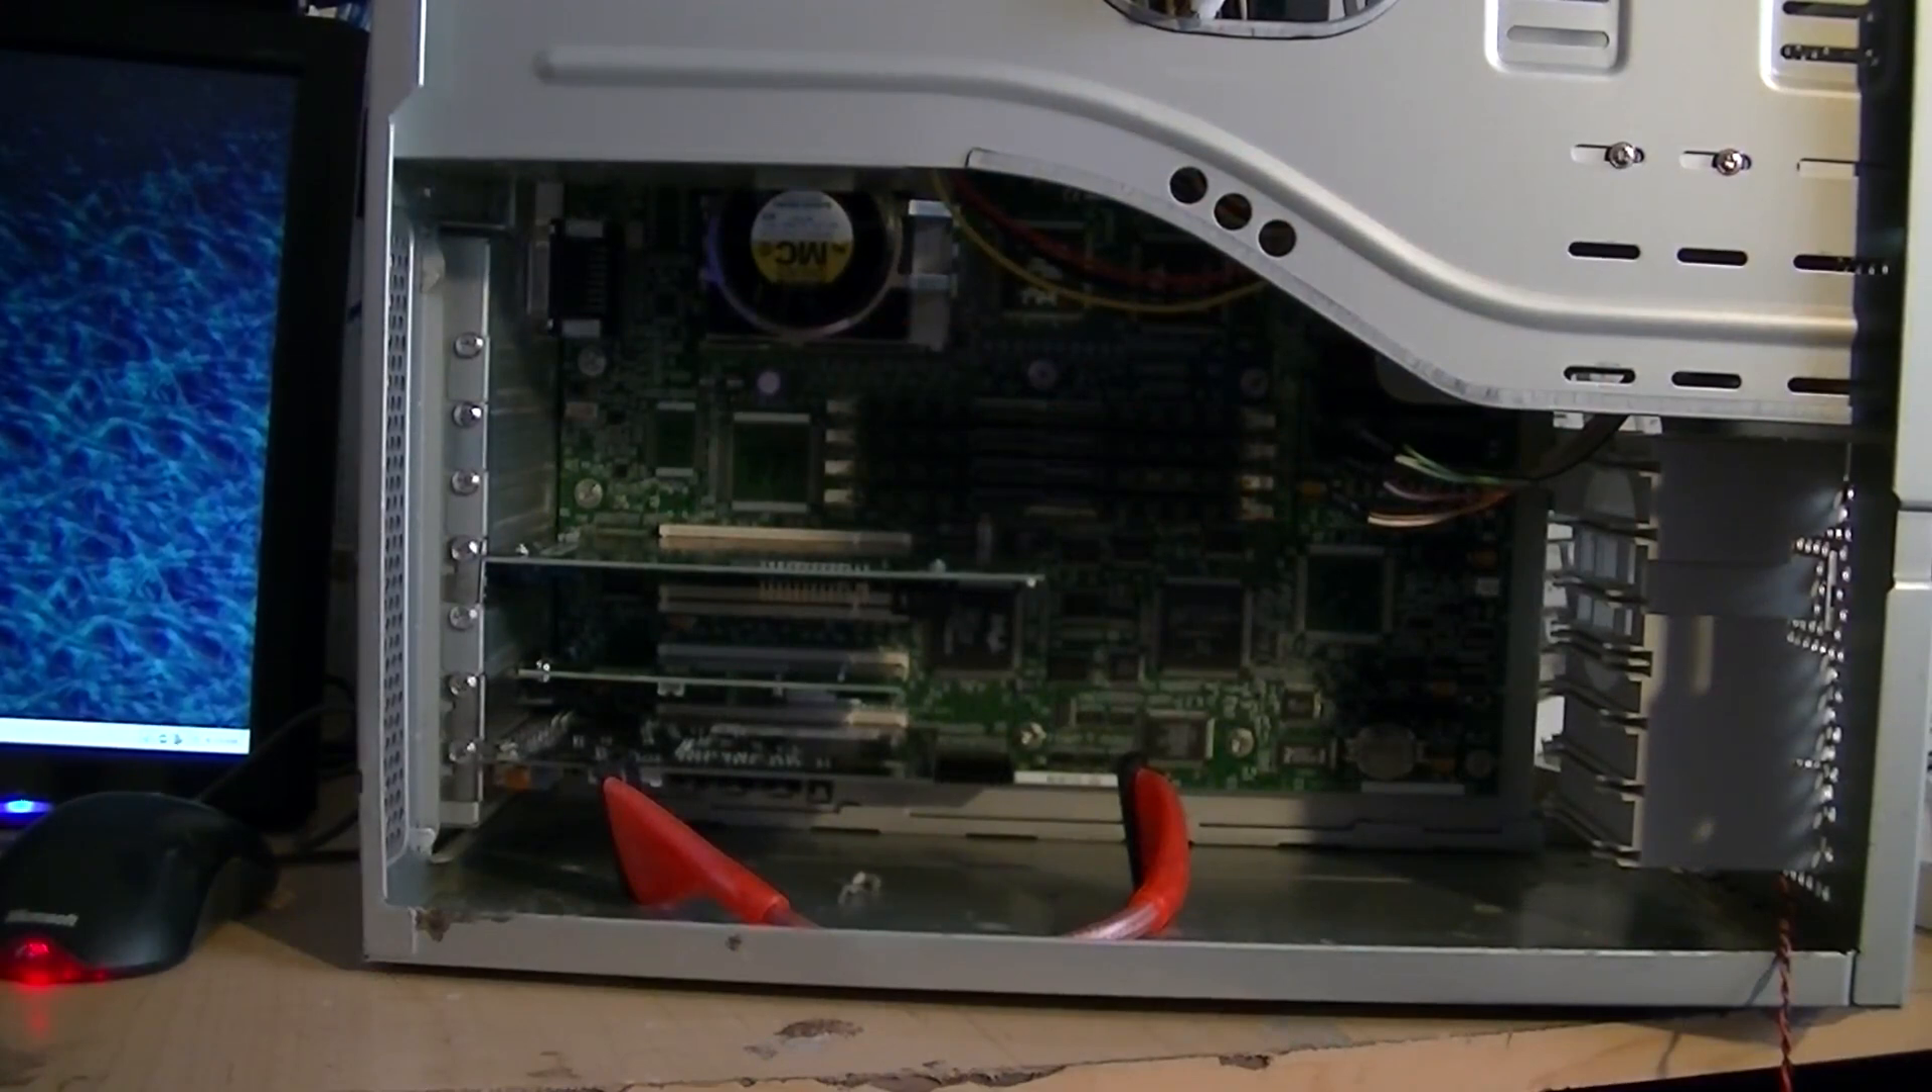Well, here's where we are right now, I've got the motherboard back in the case, got my cards in.